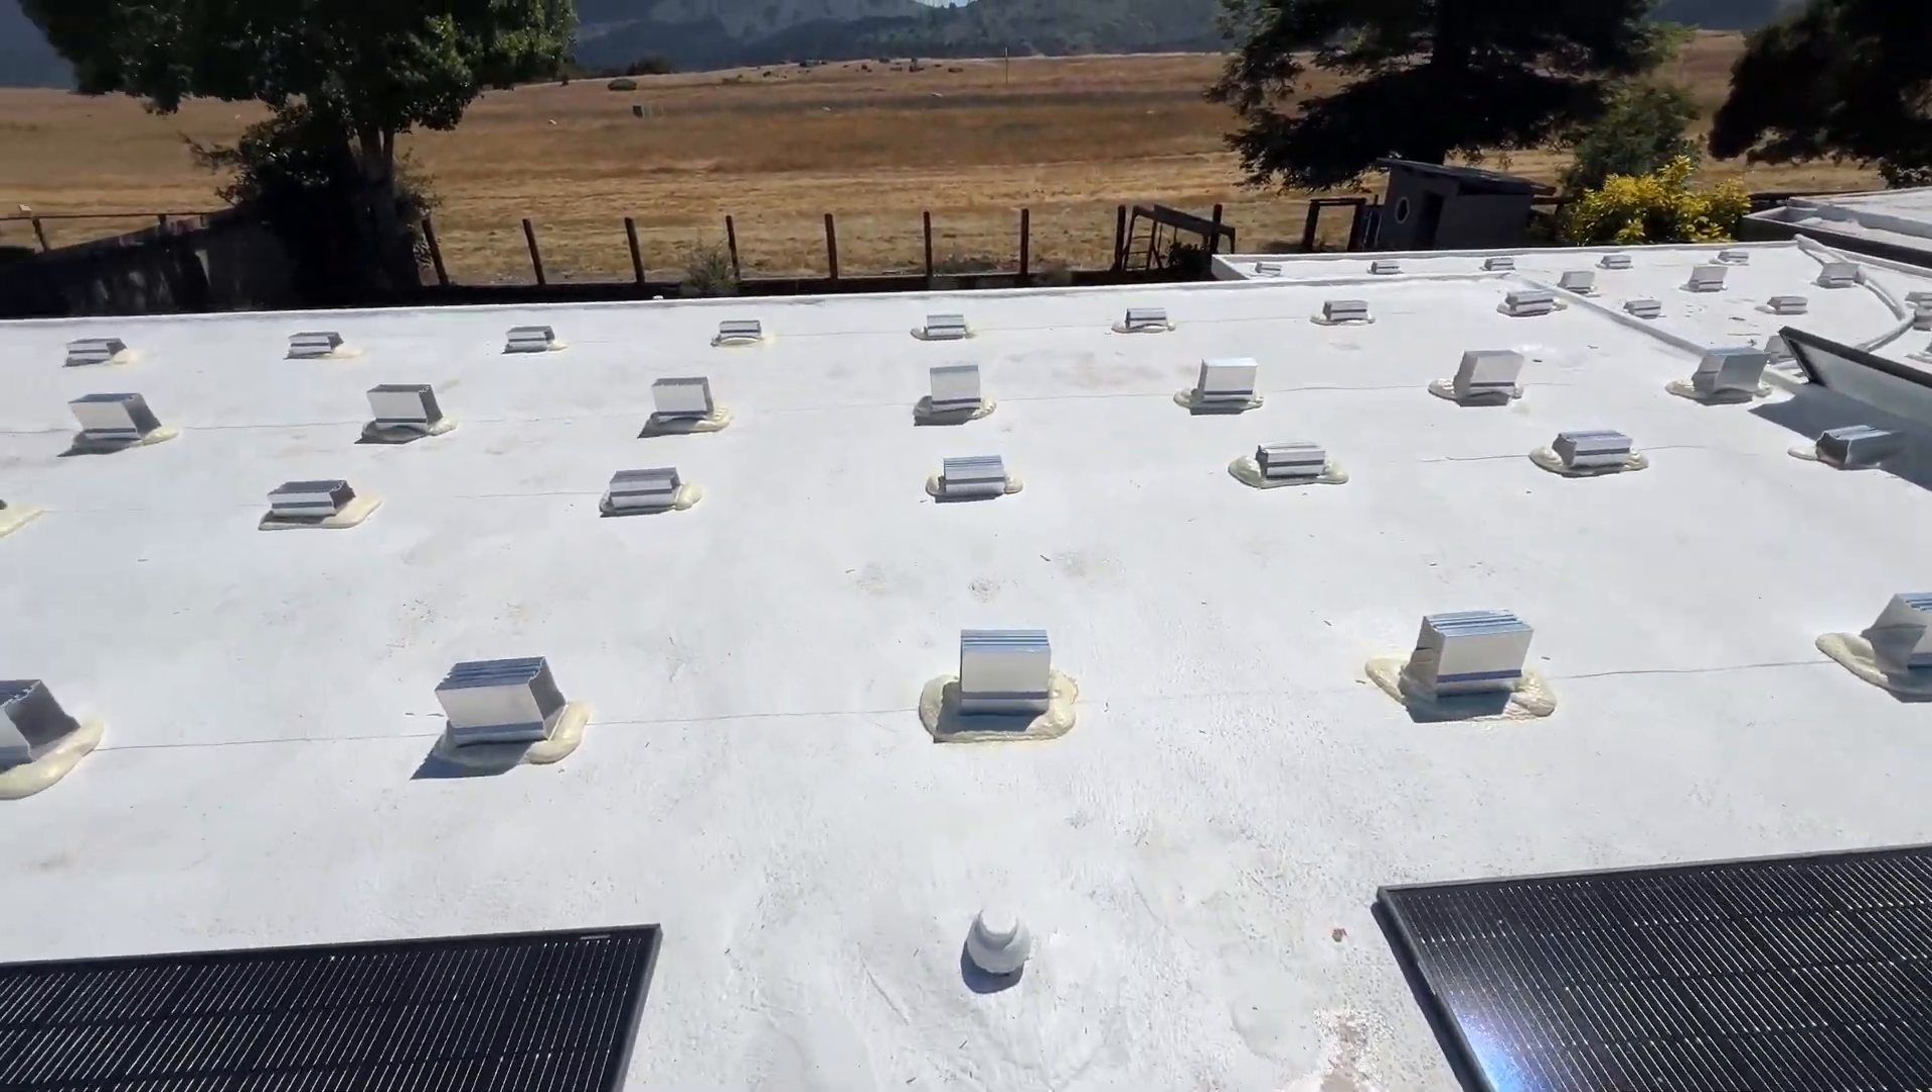We did install all mounts and lifted solar panels.